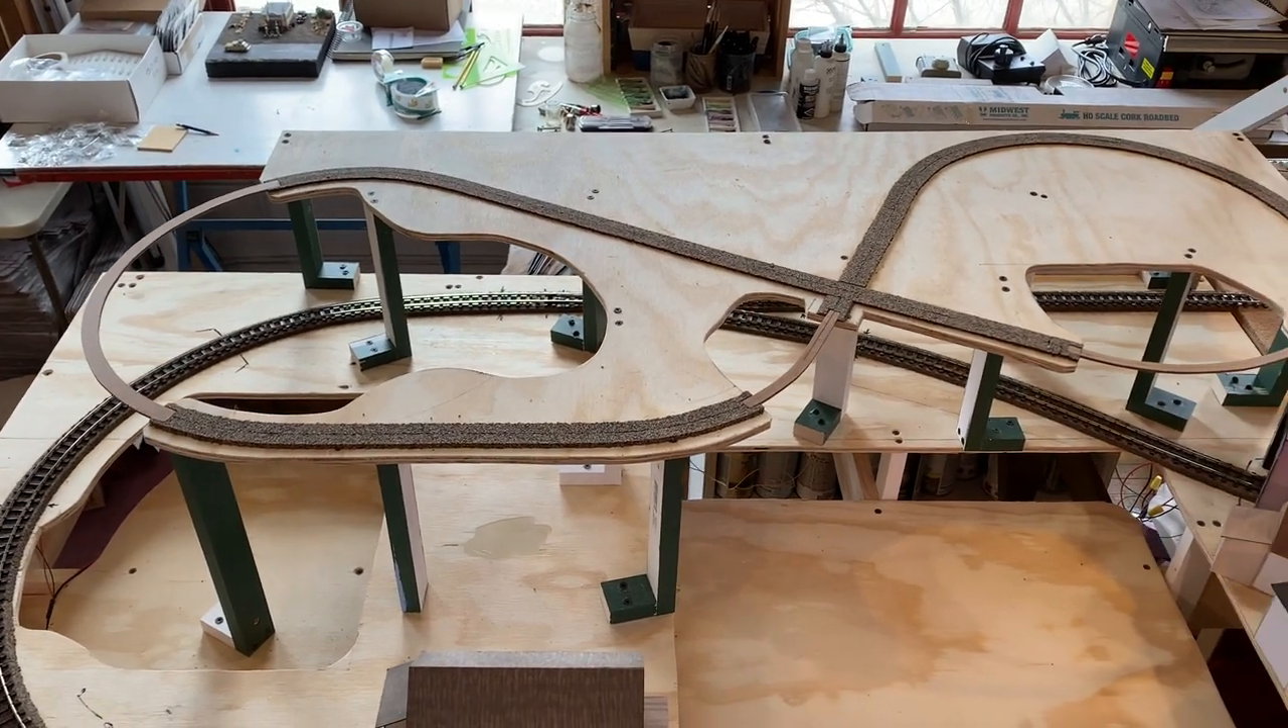And here's how the upper deck looks with the cork roadbed in and those thumbtacks removed.